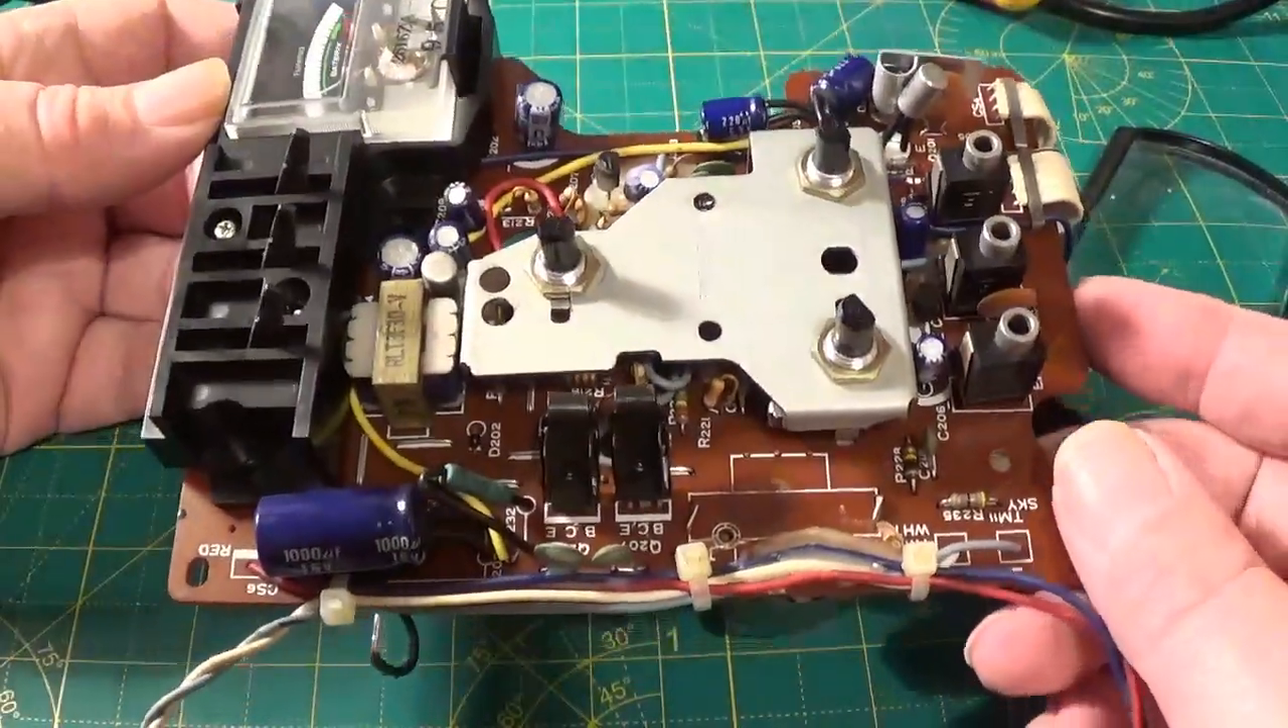Here we are with the board out.